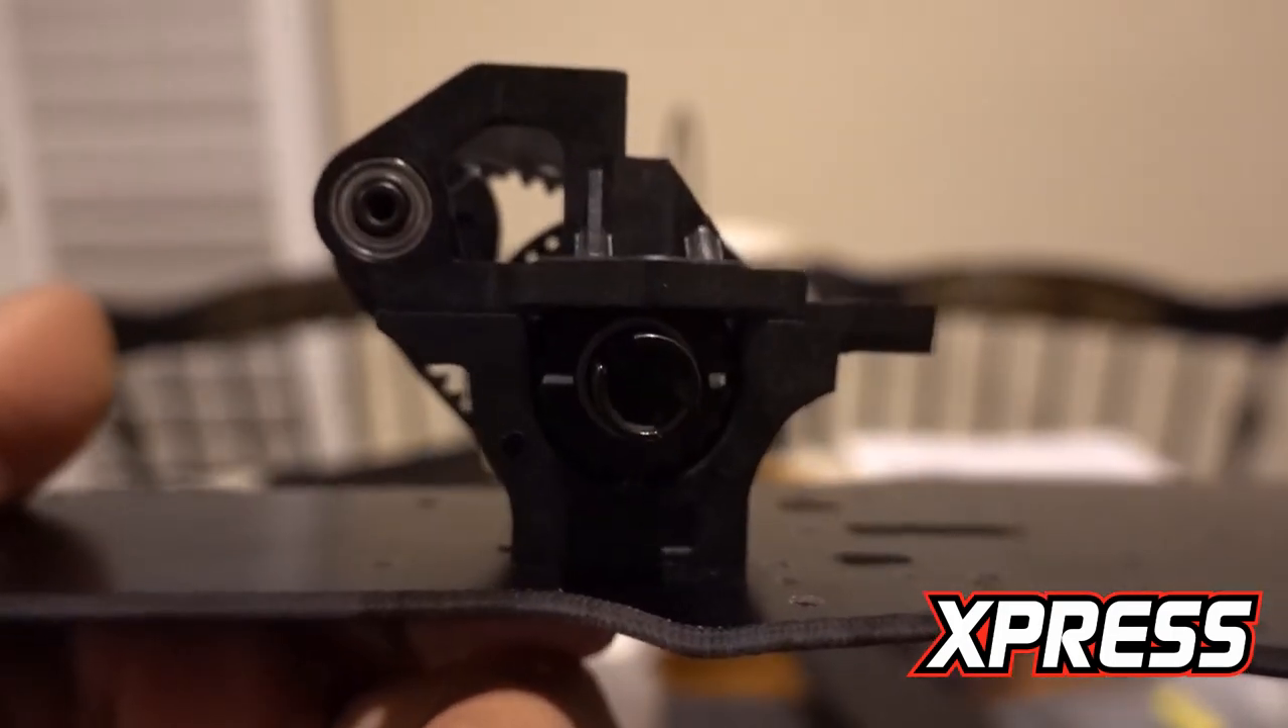The front end, the transmission portion is on.